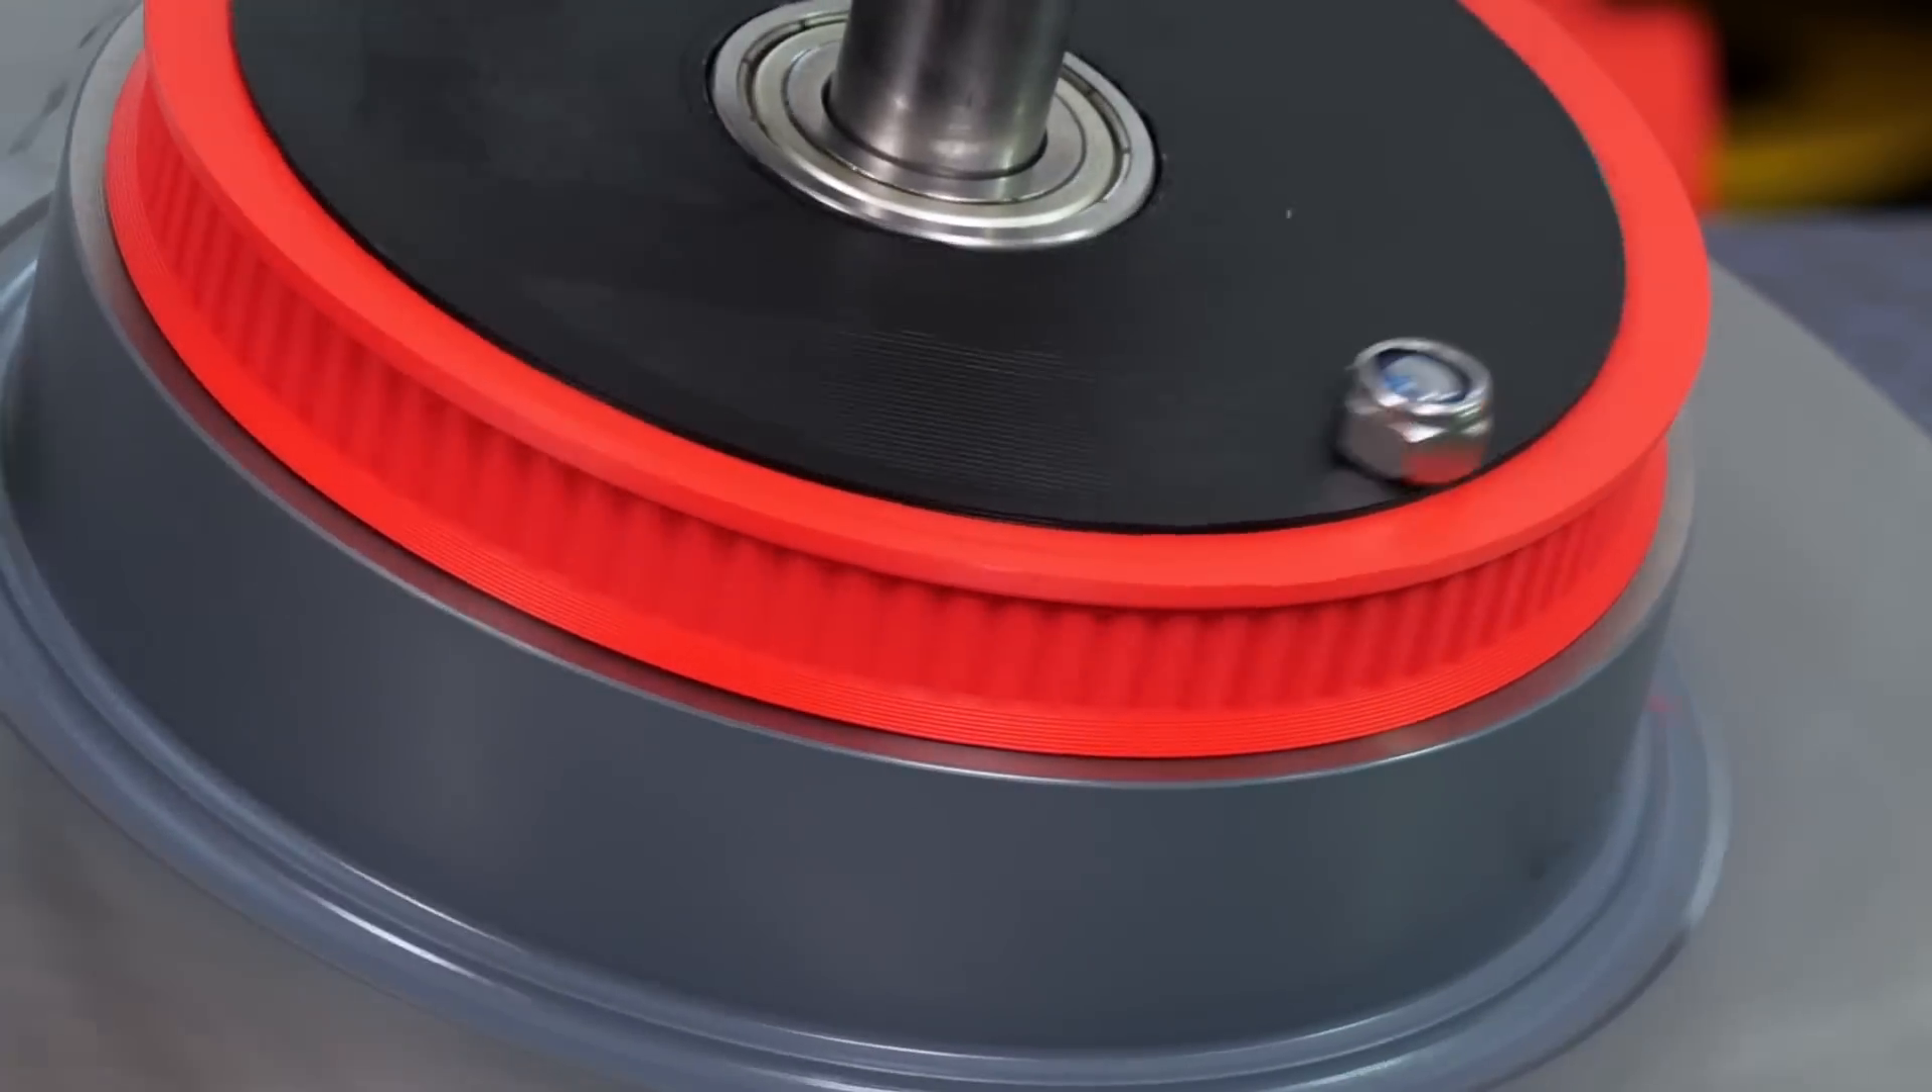I fitted a pulley onto my hubs so we can actually drive this with a motor, and I'm going to be using the good old brushless 6374-149KV motors that you can get from Hobby King.